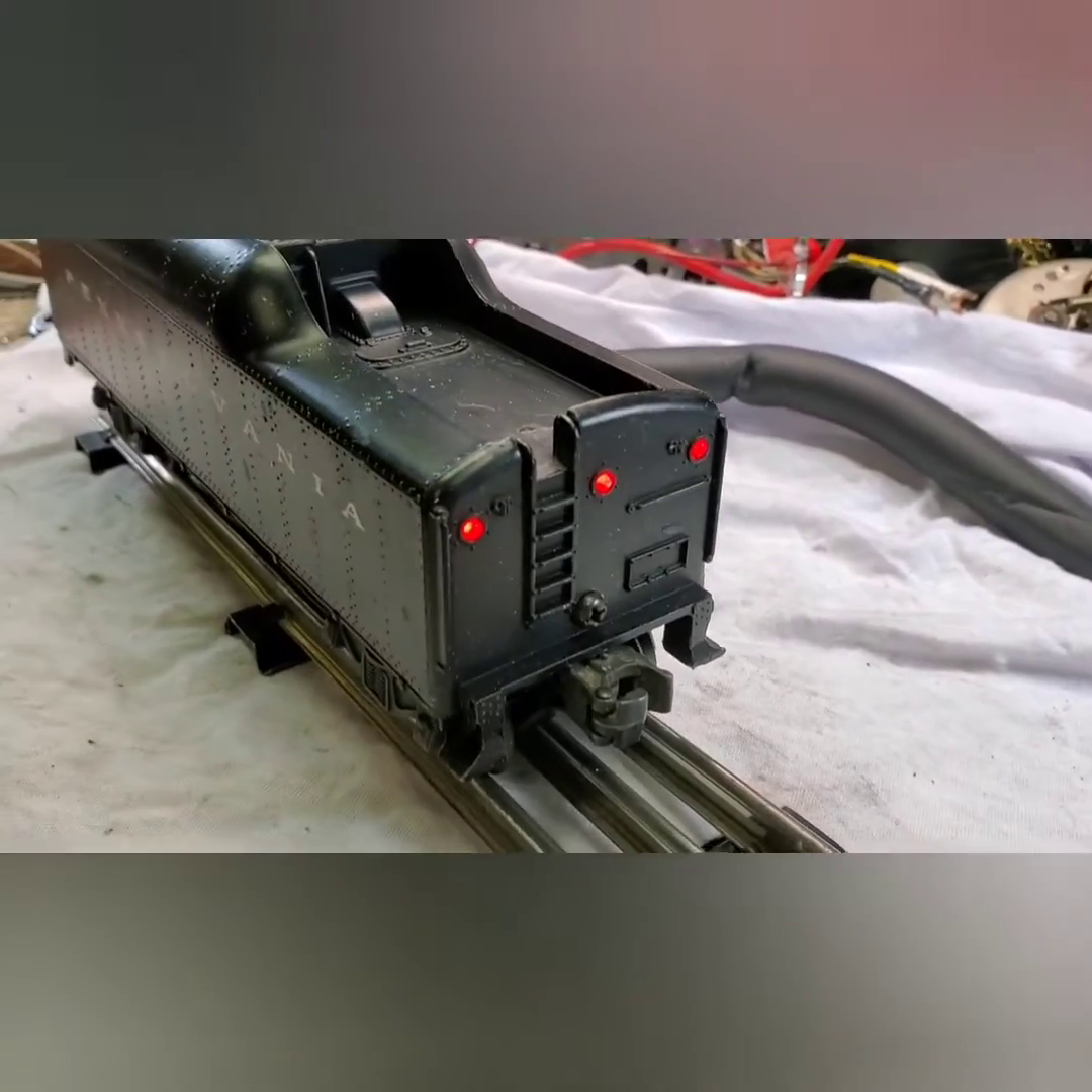We added three LED lights in the back.